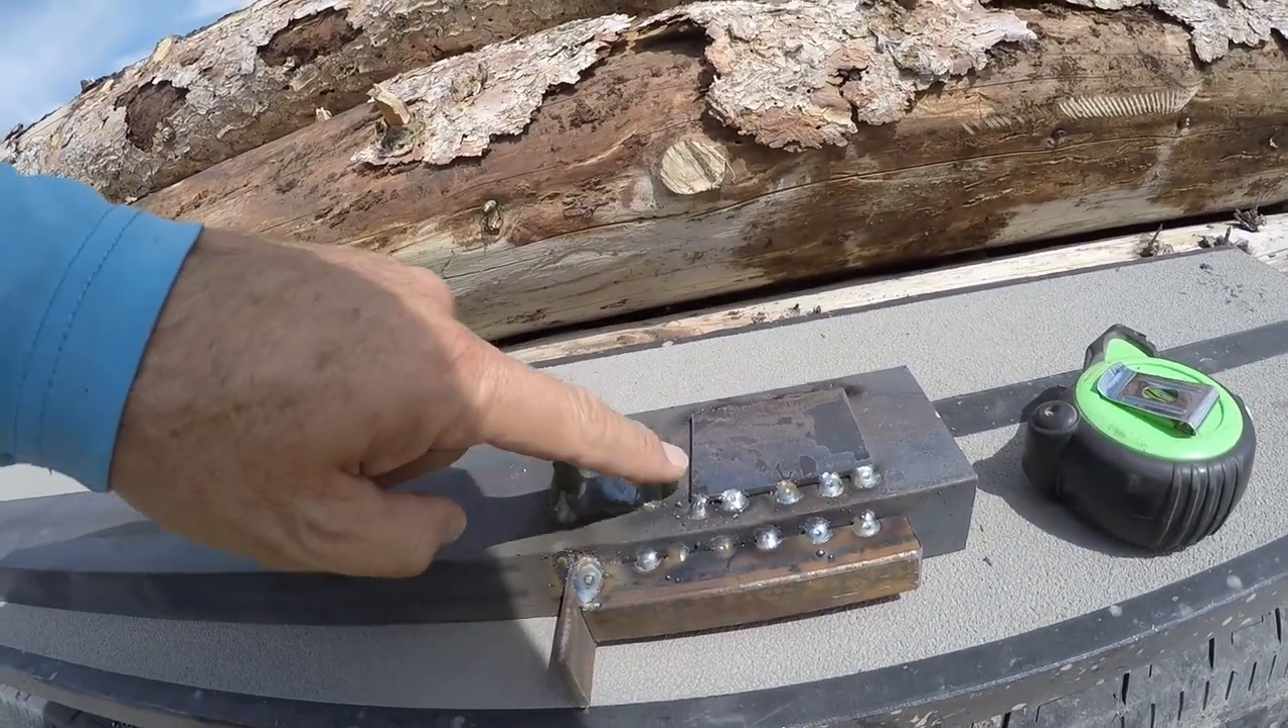So I used some 1 eighth angle right here. And welded that on for a stop.